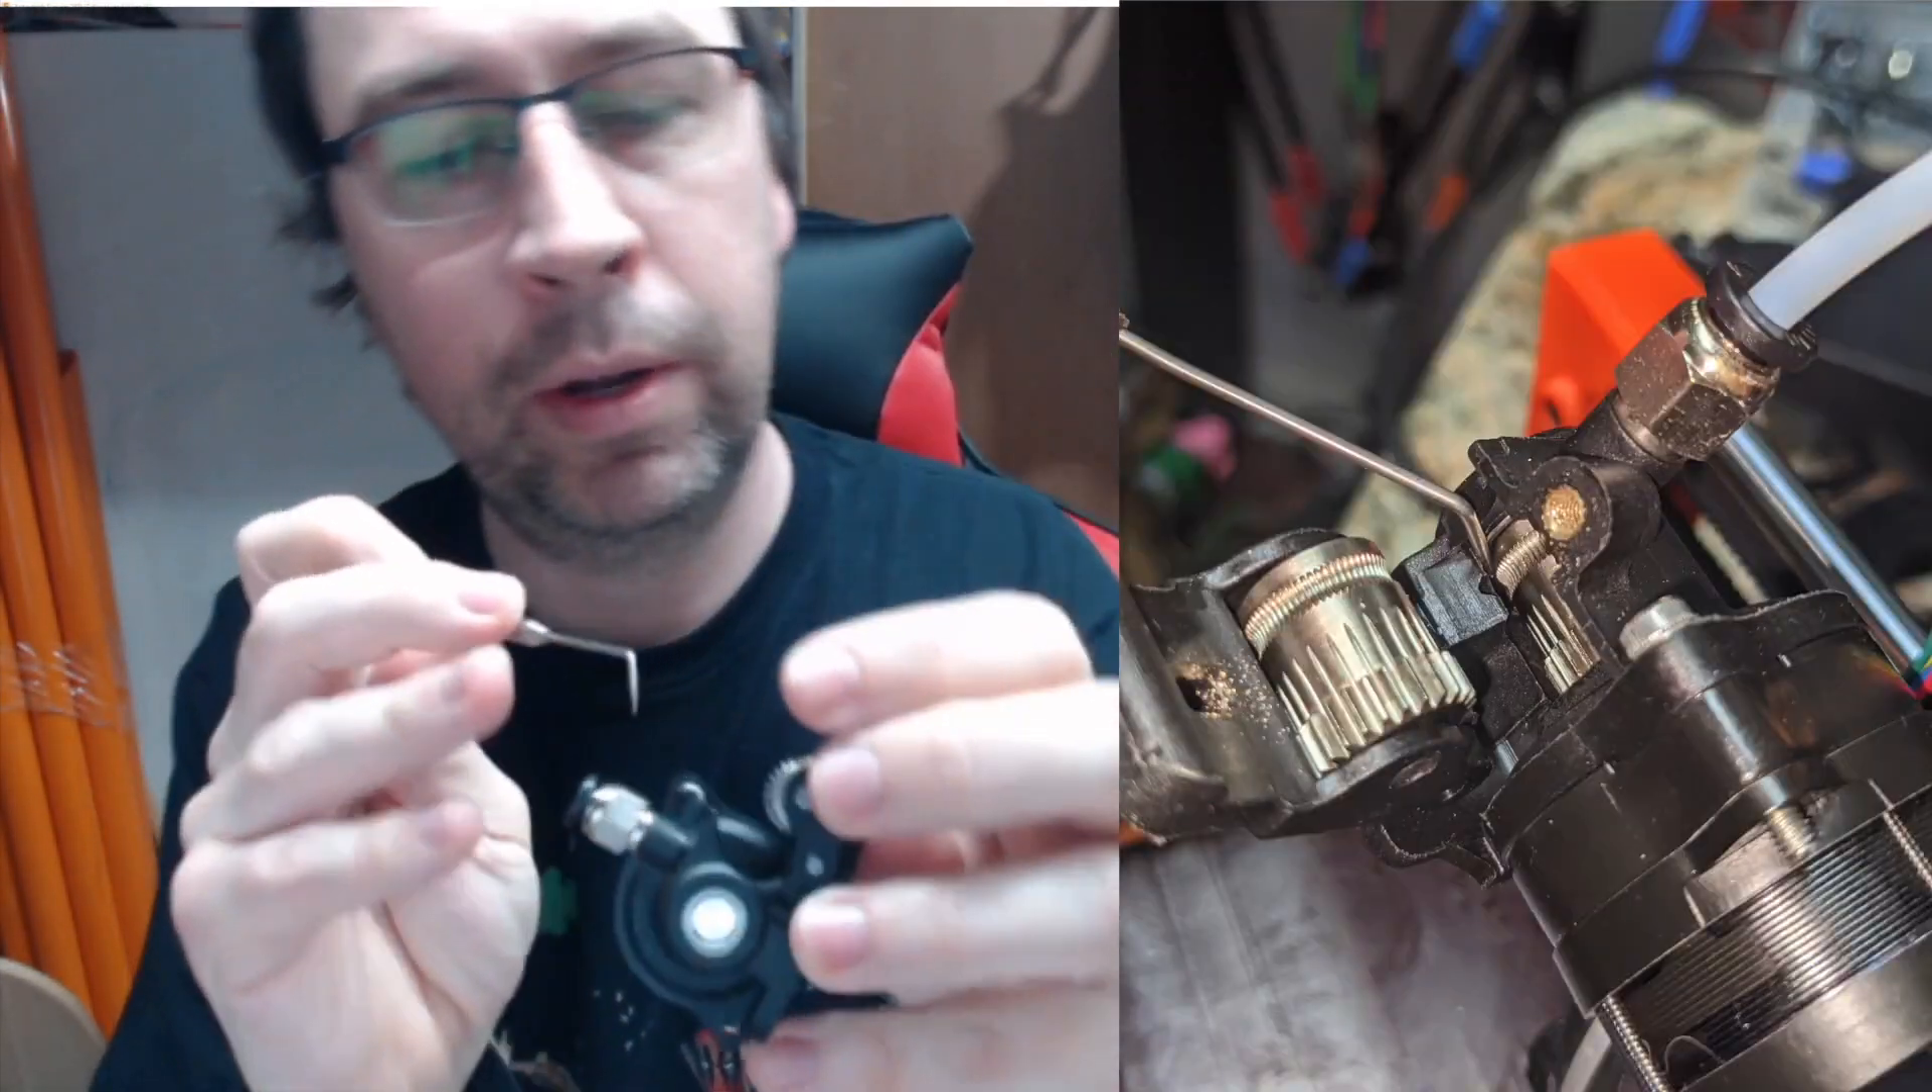There's quite a large gap where I can actually insert my tool around the drive gear.